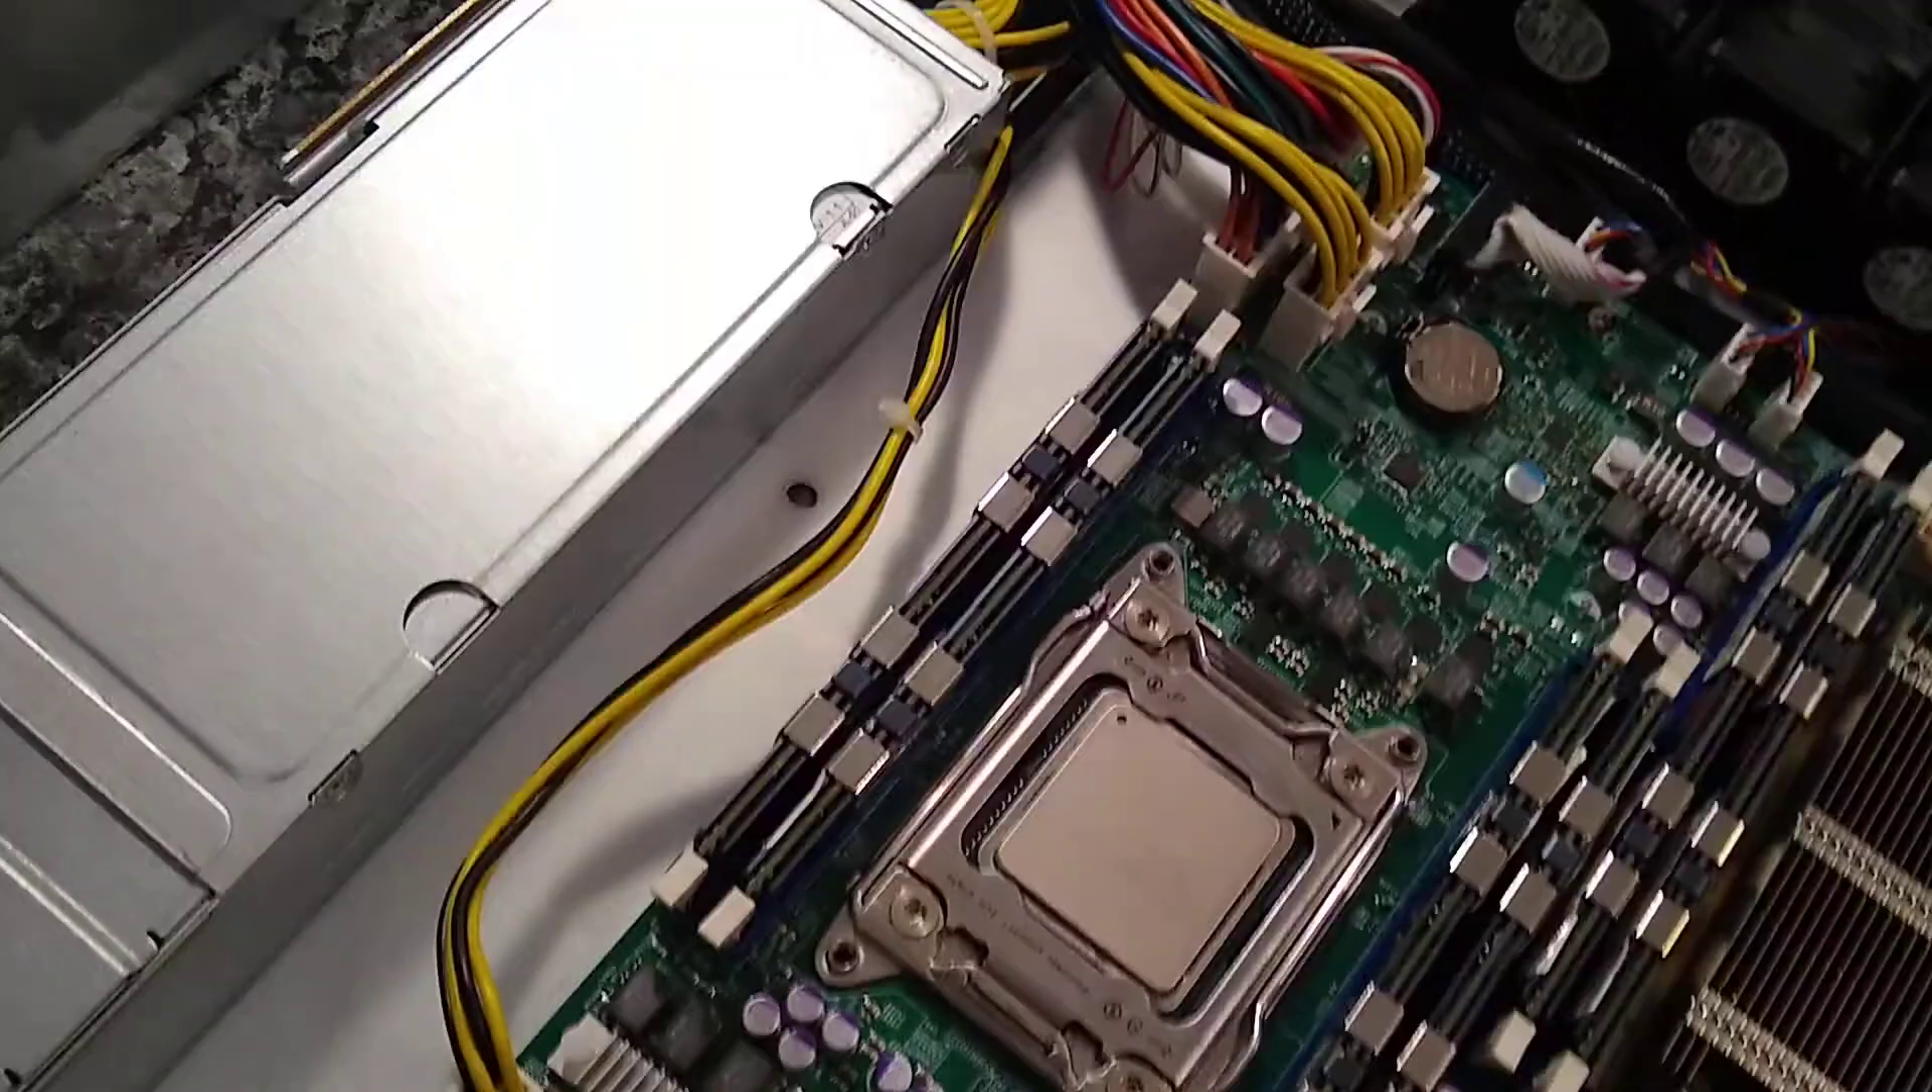Now the CPU should be installed.